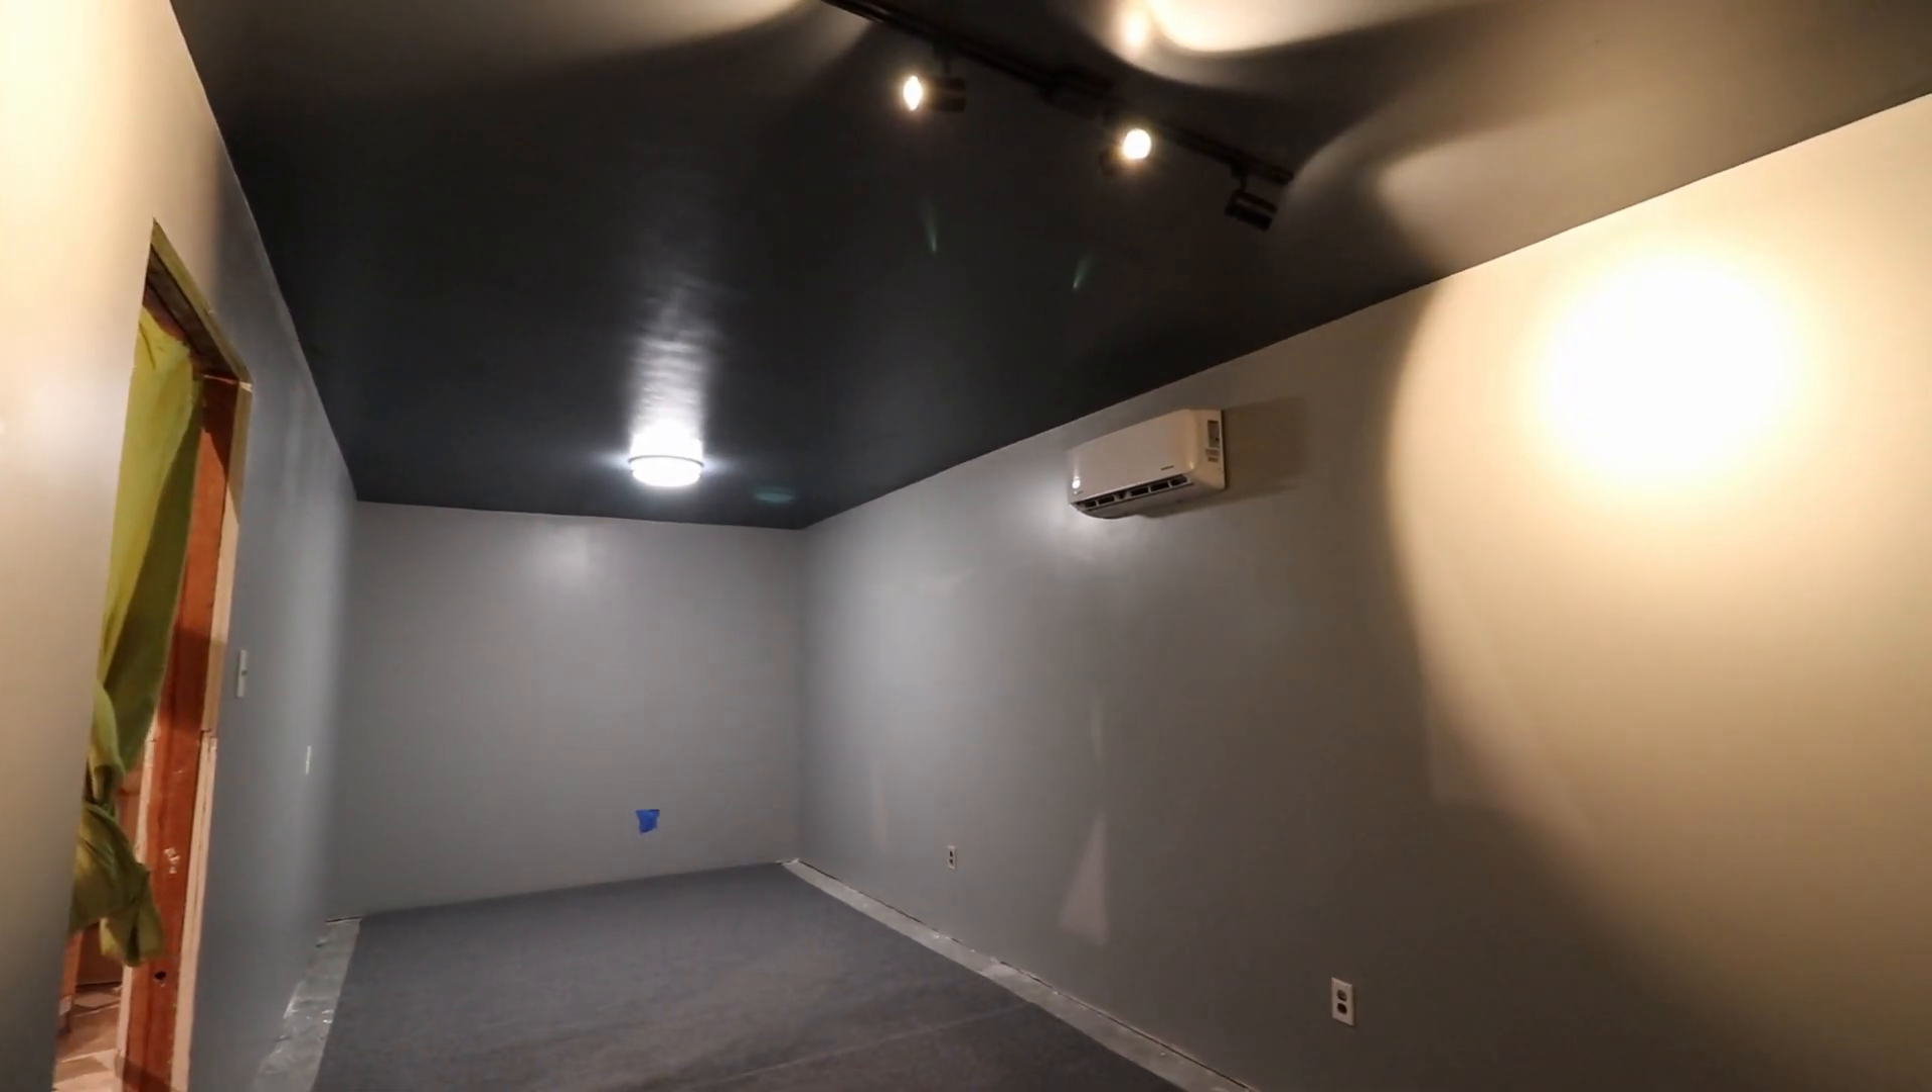So, as you can see, not only did I get the painting done, but I got the lights in, the AC in, and some carpets put down.